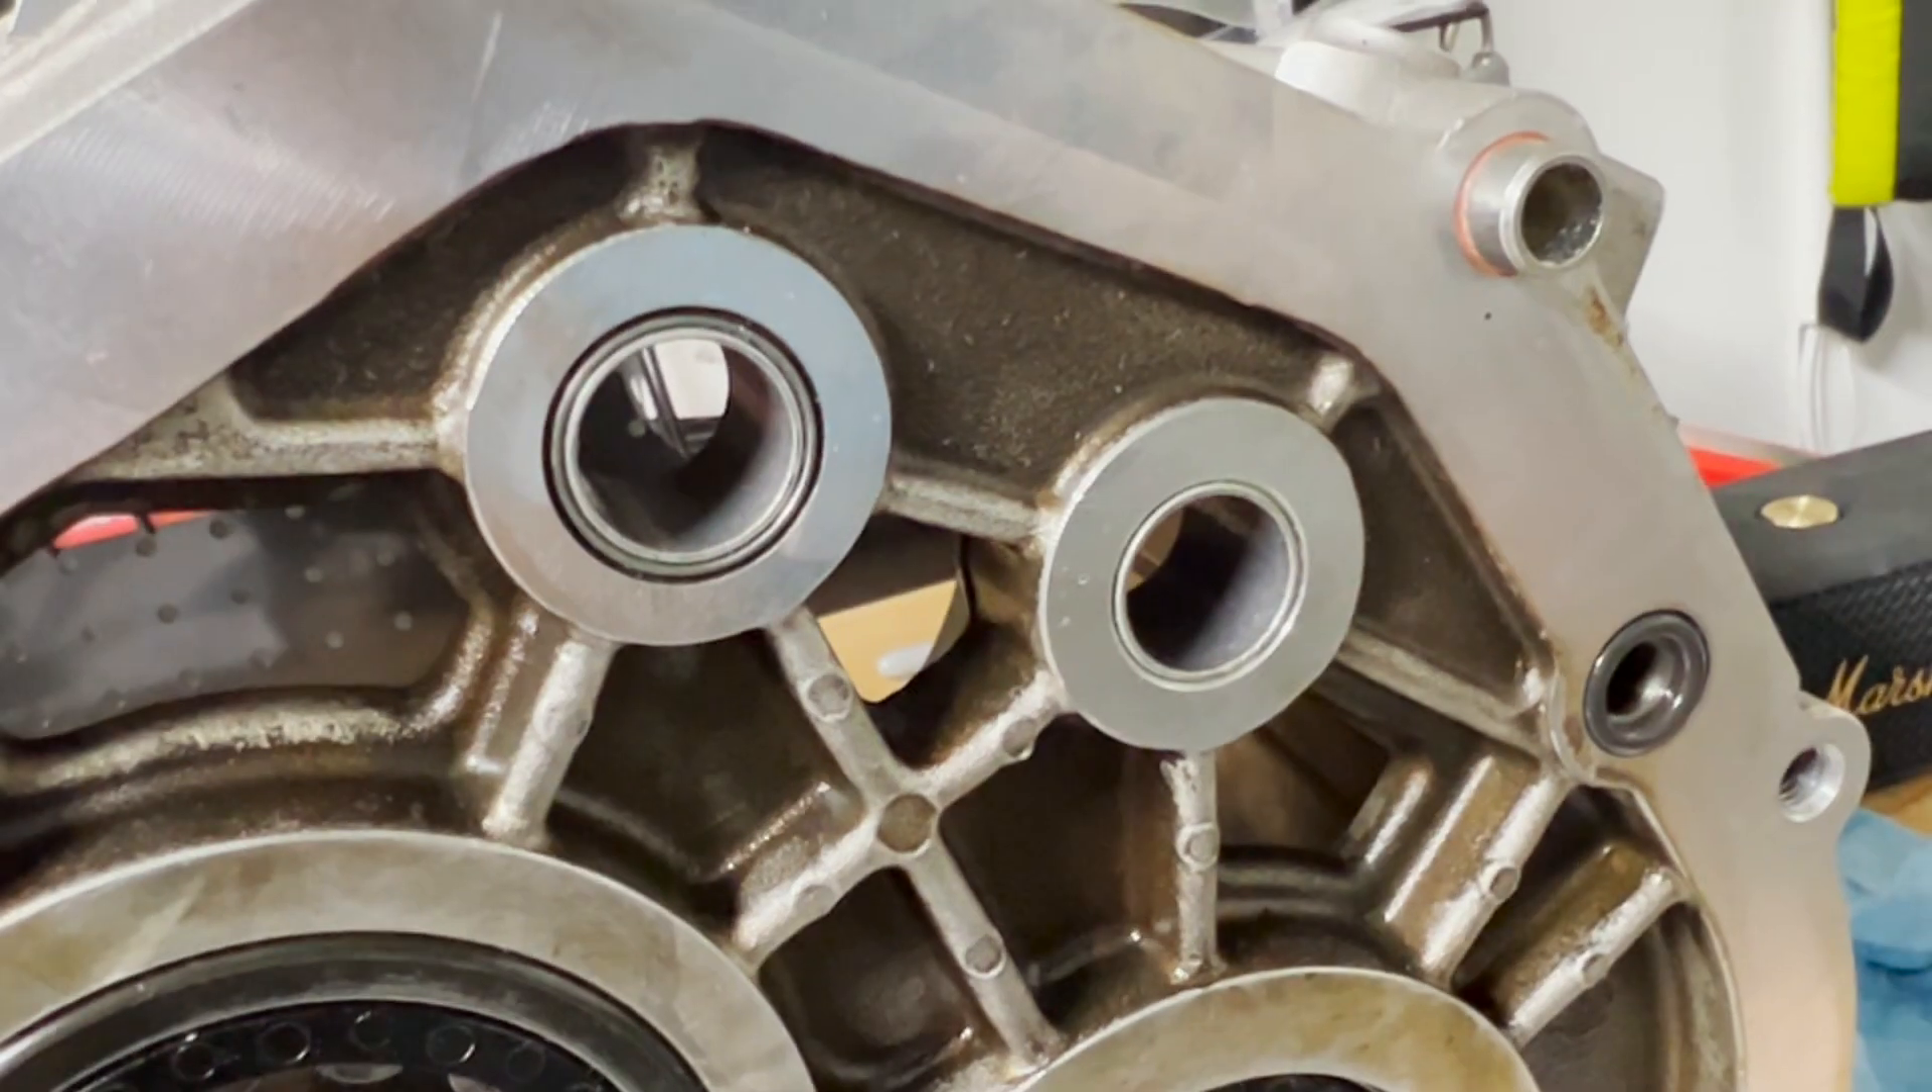And here we see the first set of bushings have been installed for this transmission case.